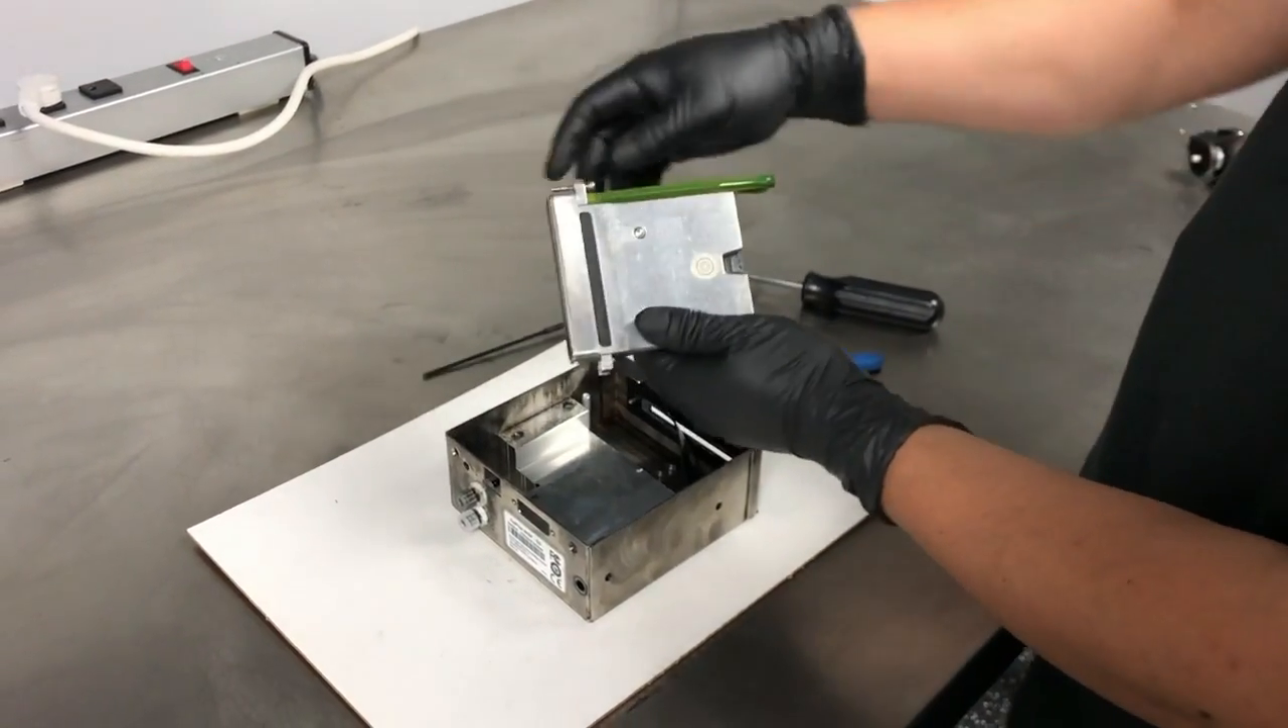Right now, we have successfully removed the 500 print engine.